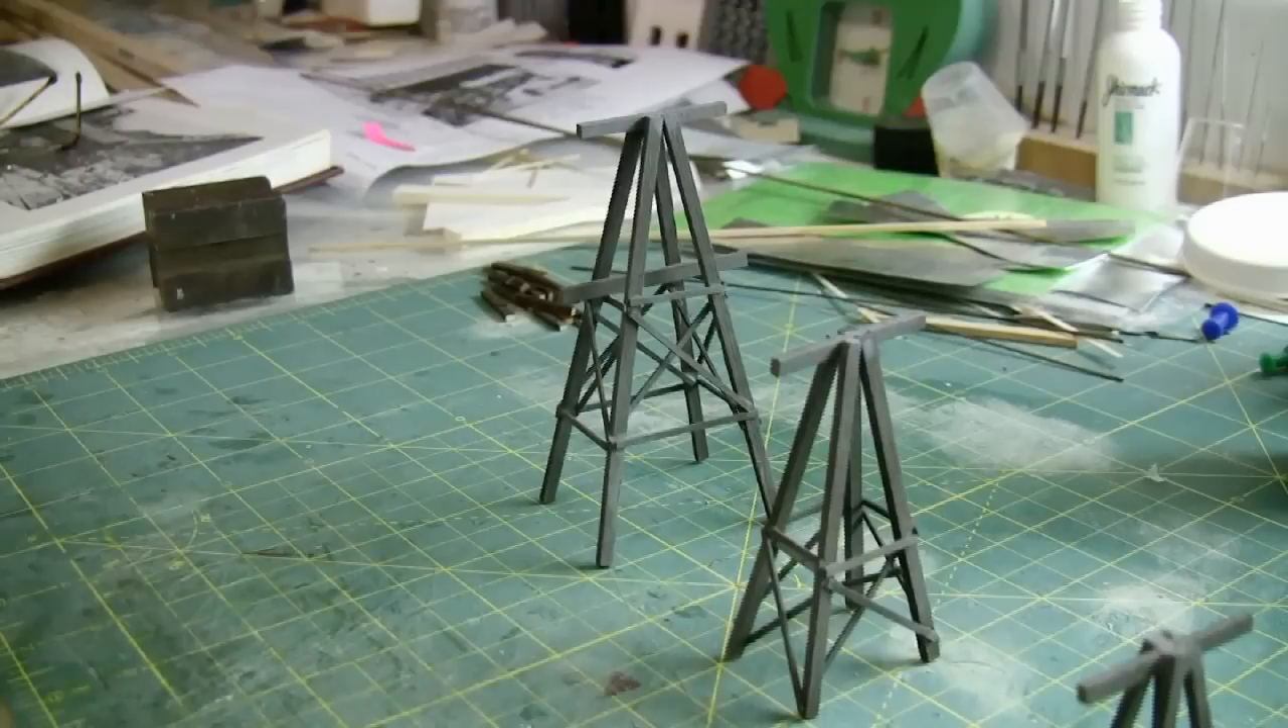Here is one of the completed towers consisting of two A -frames glued together with supporting members.